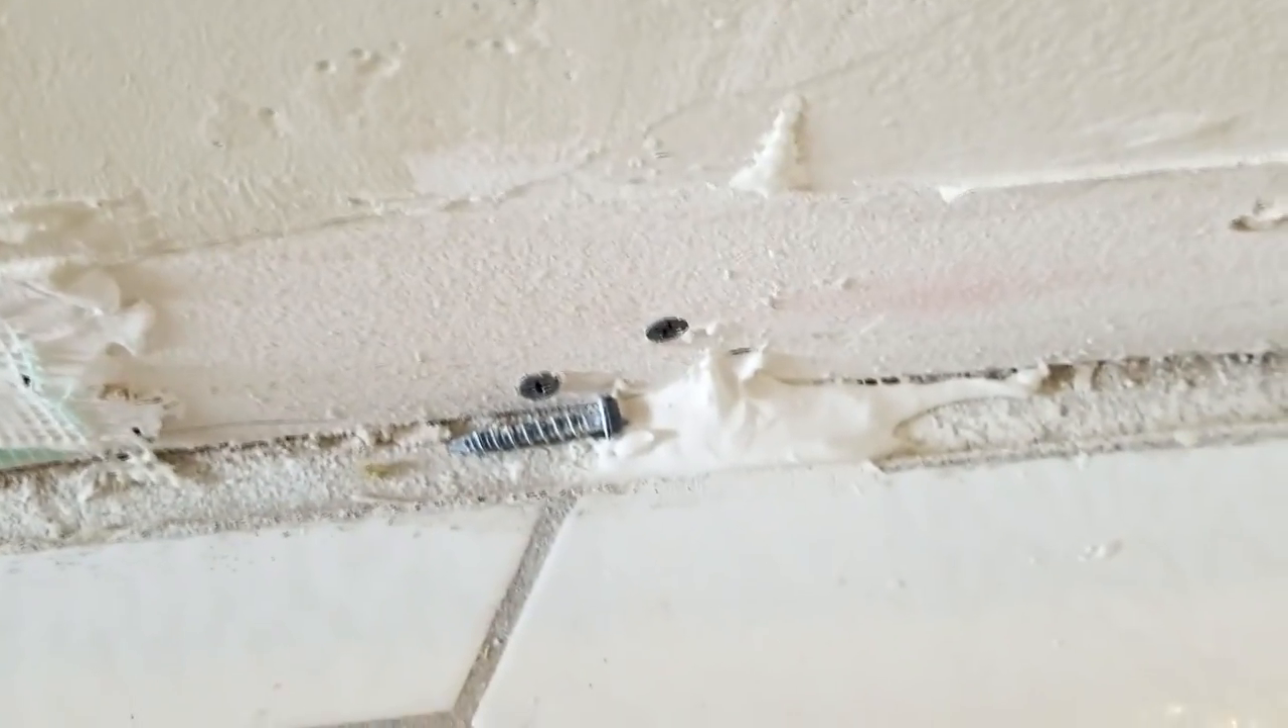You can see the builder left almost a three quarters of an inch gap because they tiled up to the other baseboards instead of tiling up near the wall and putting the baseboards on top.